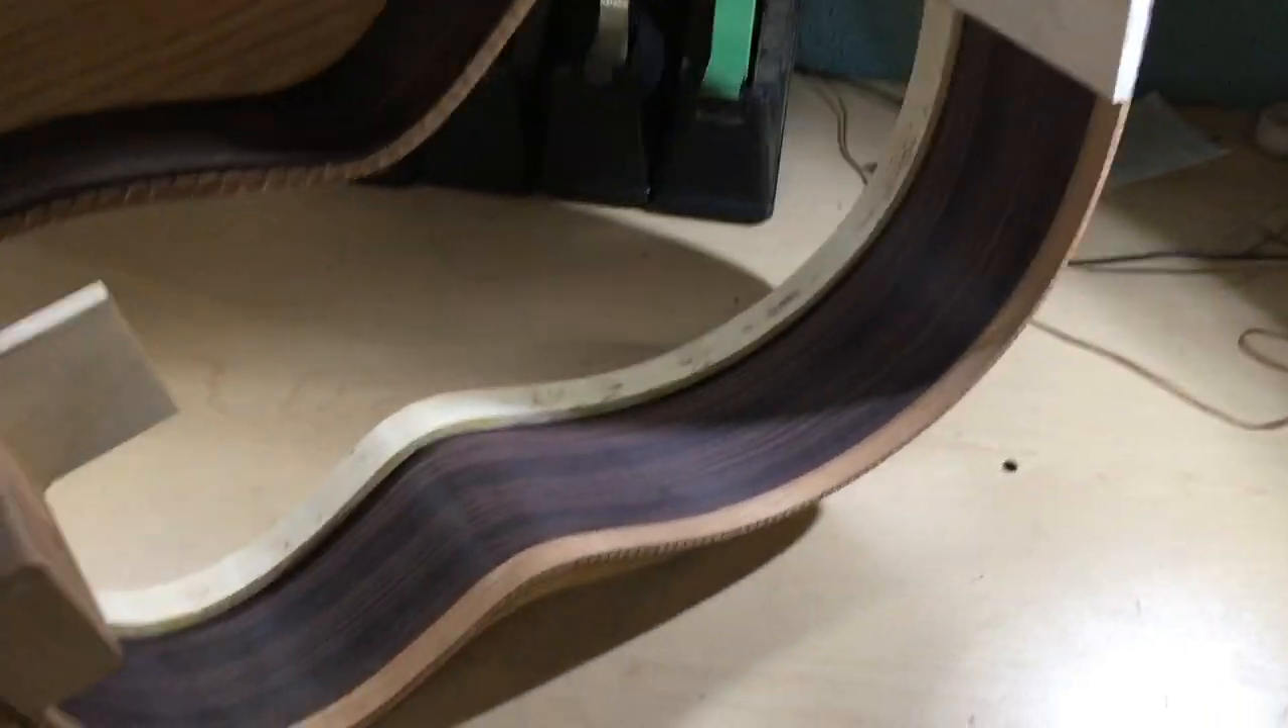Here is the rim for the Rosewood OM. And I've got the liners in.